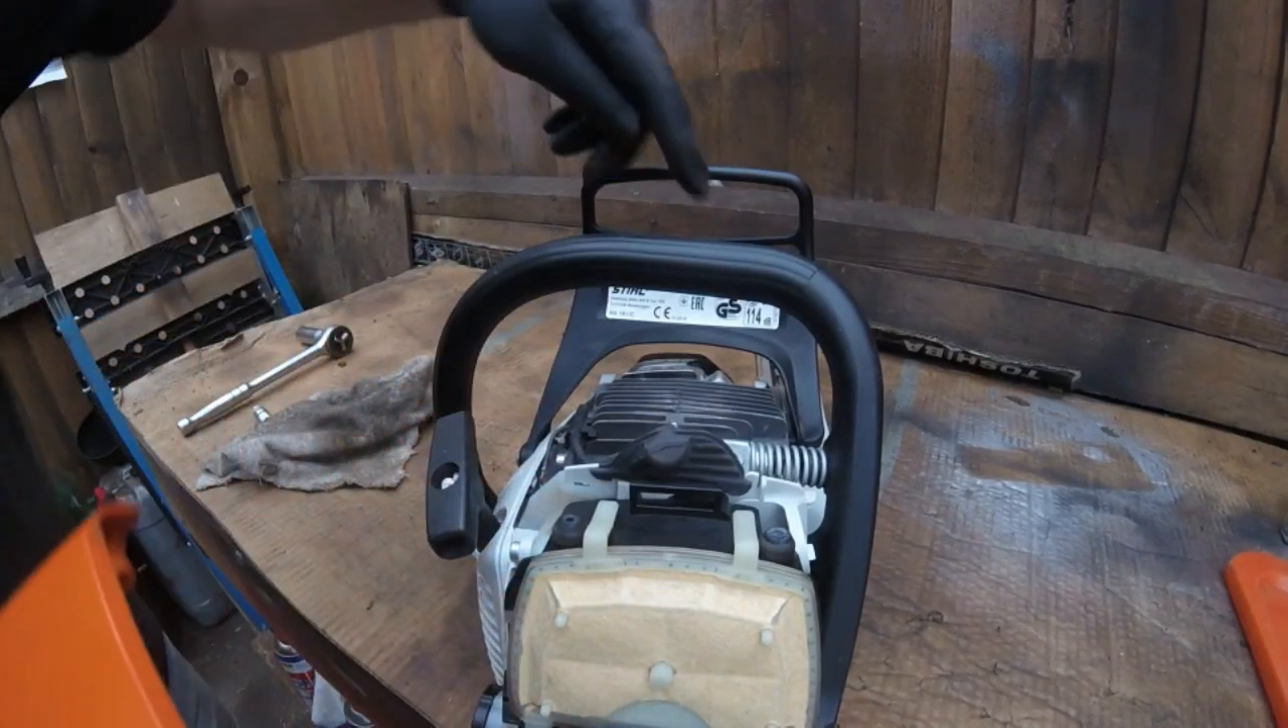All right so that's all bolted in the air filters back on.